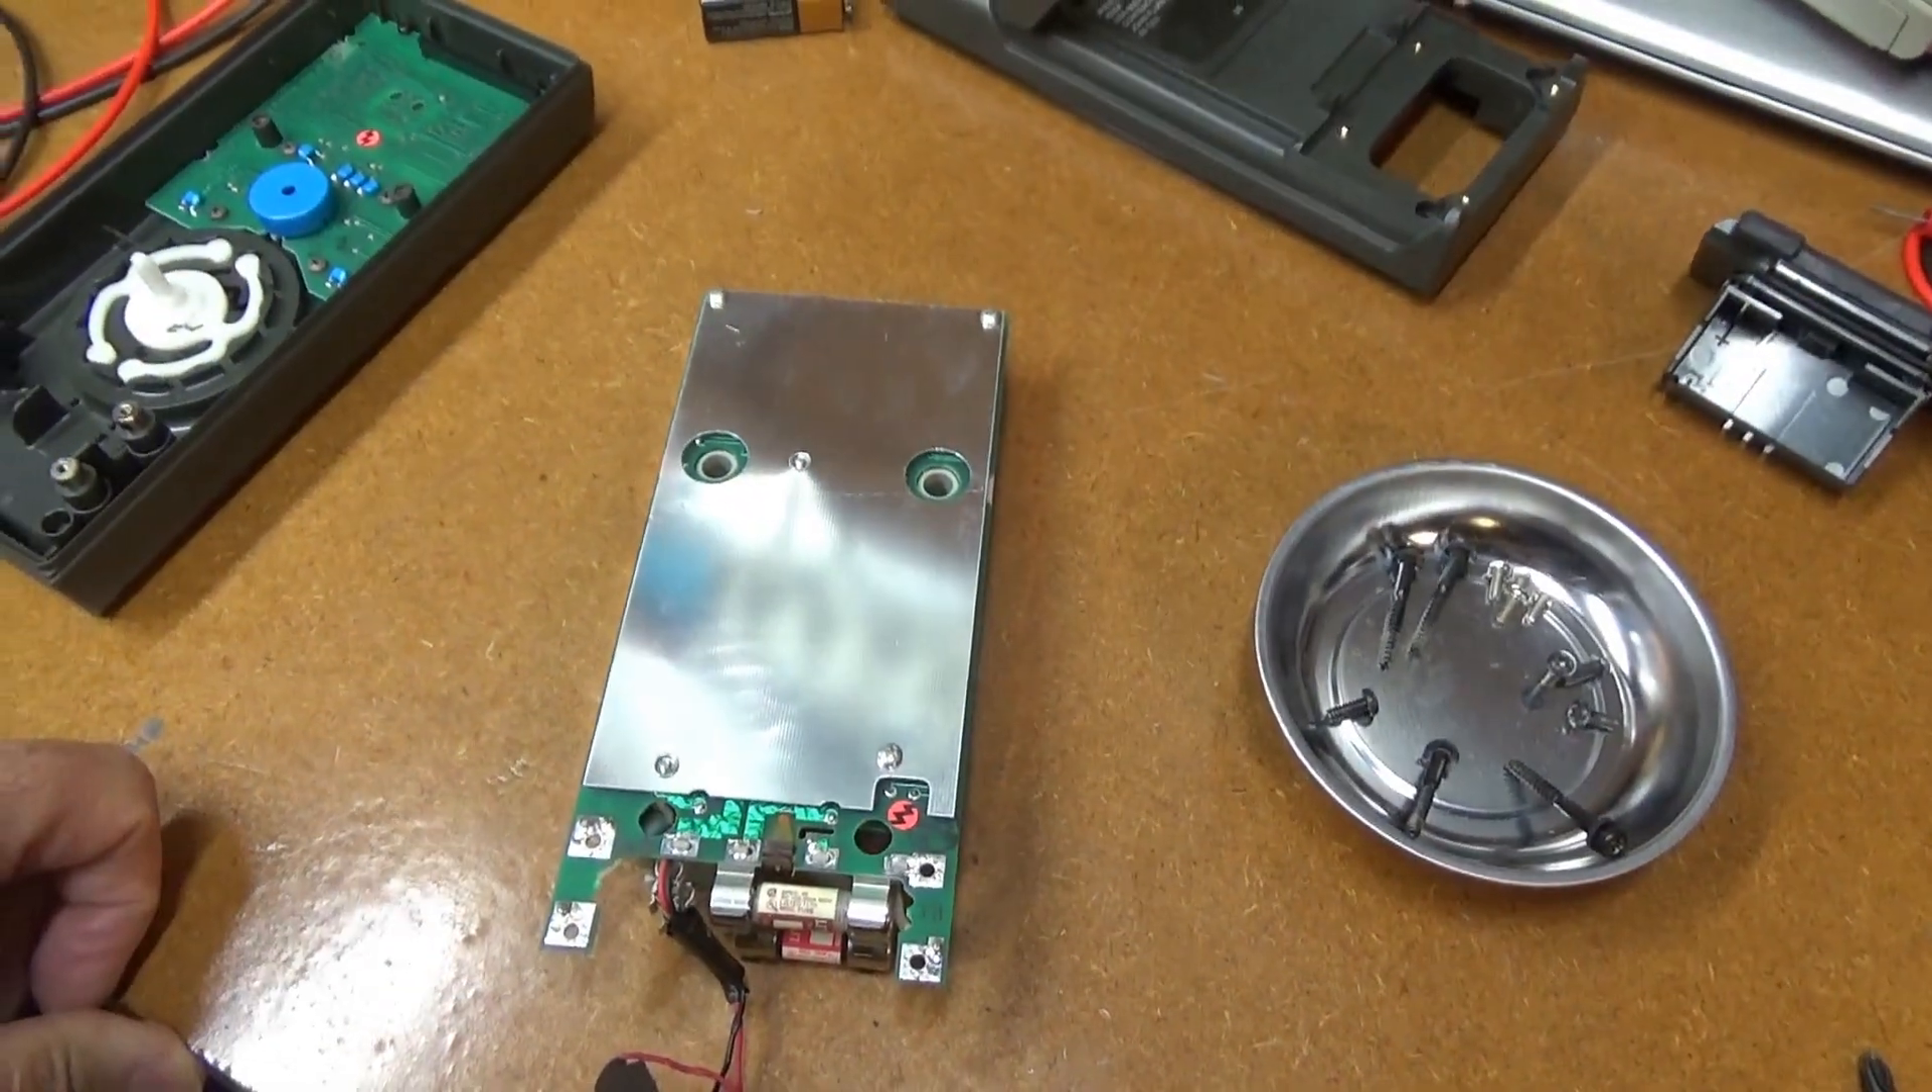And, here's the meter itself with all of its EMI cover. So, we'll have to remove that to be able to see the electronics.